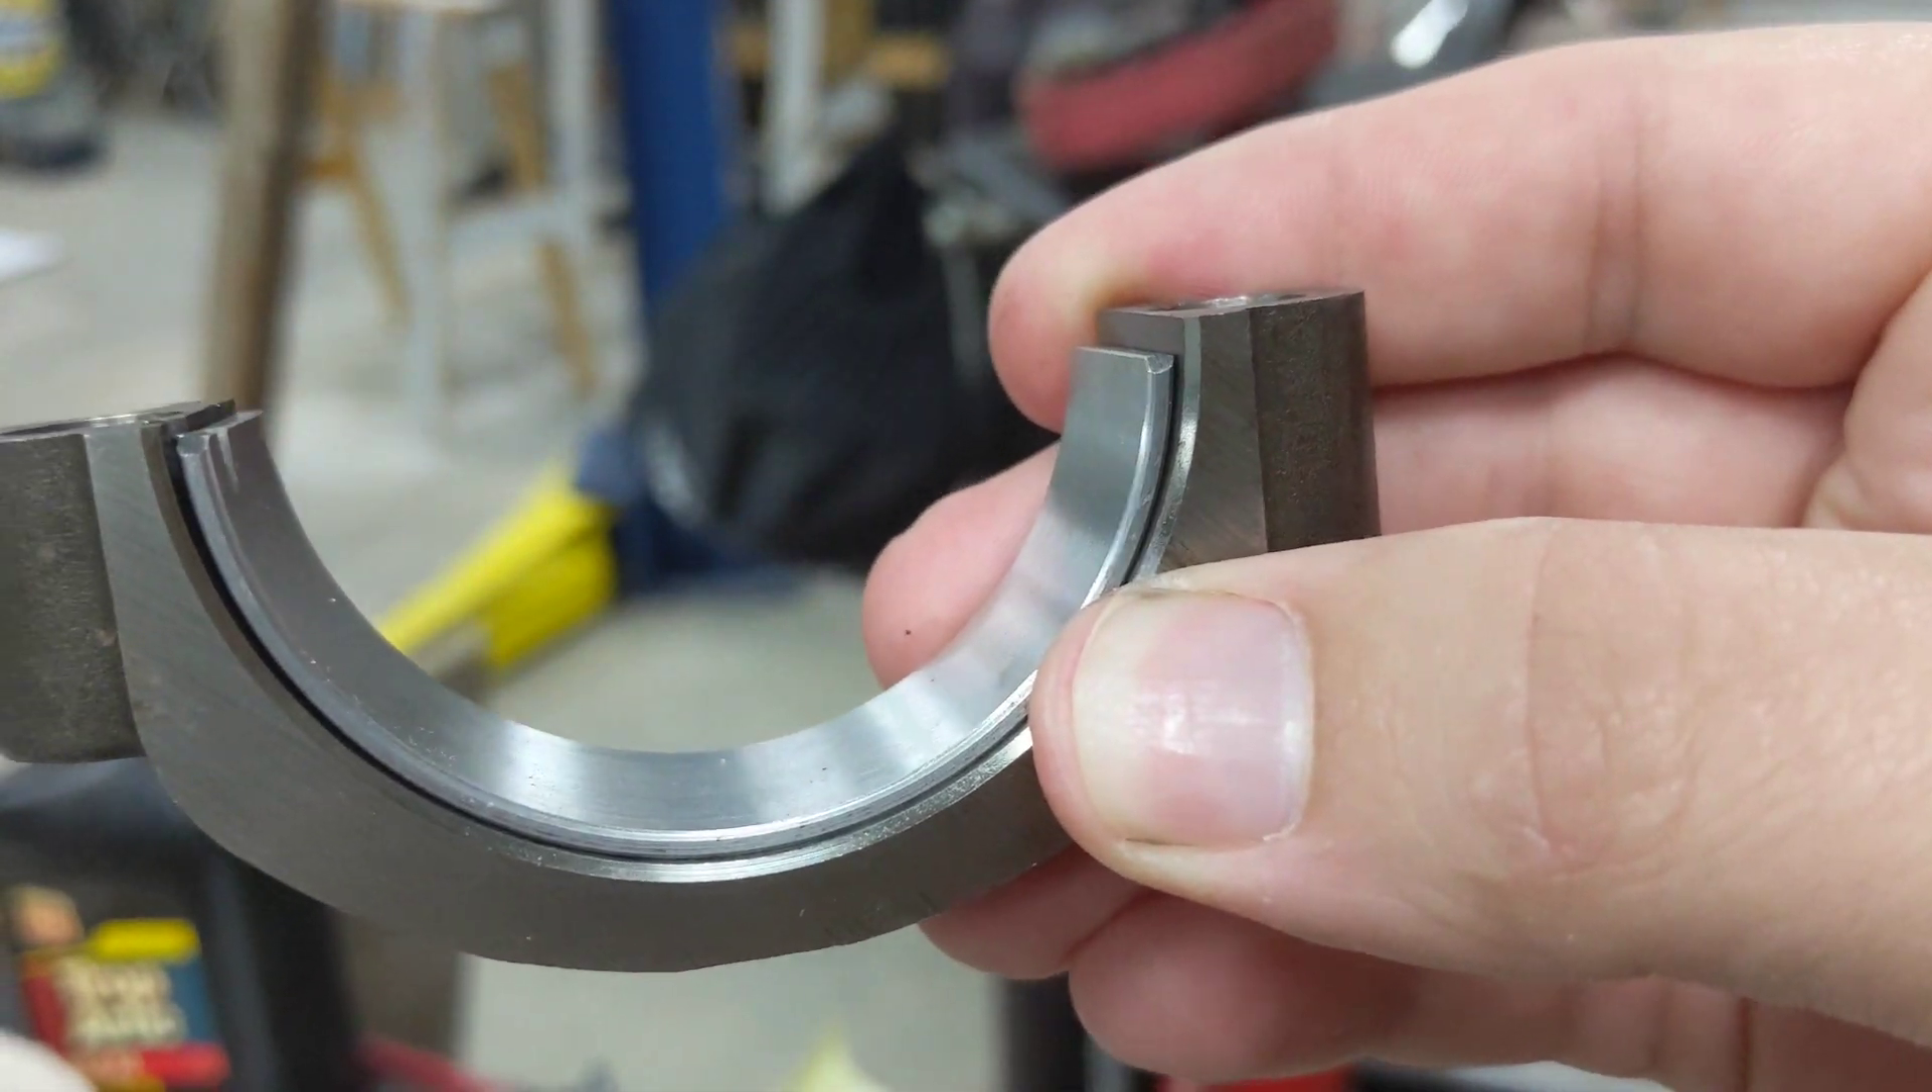This tang is supposed to fit, like, right perfectly in there, and then also, if you look at it from the side here, you know, it doesn't fill the whole shell, or the whole cap.